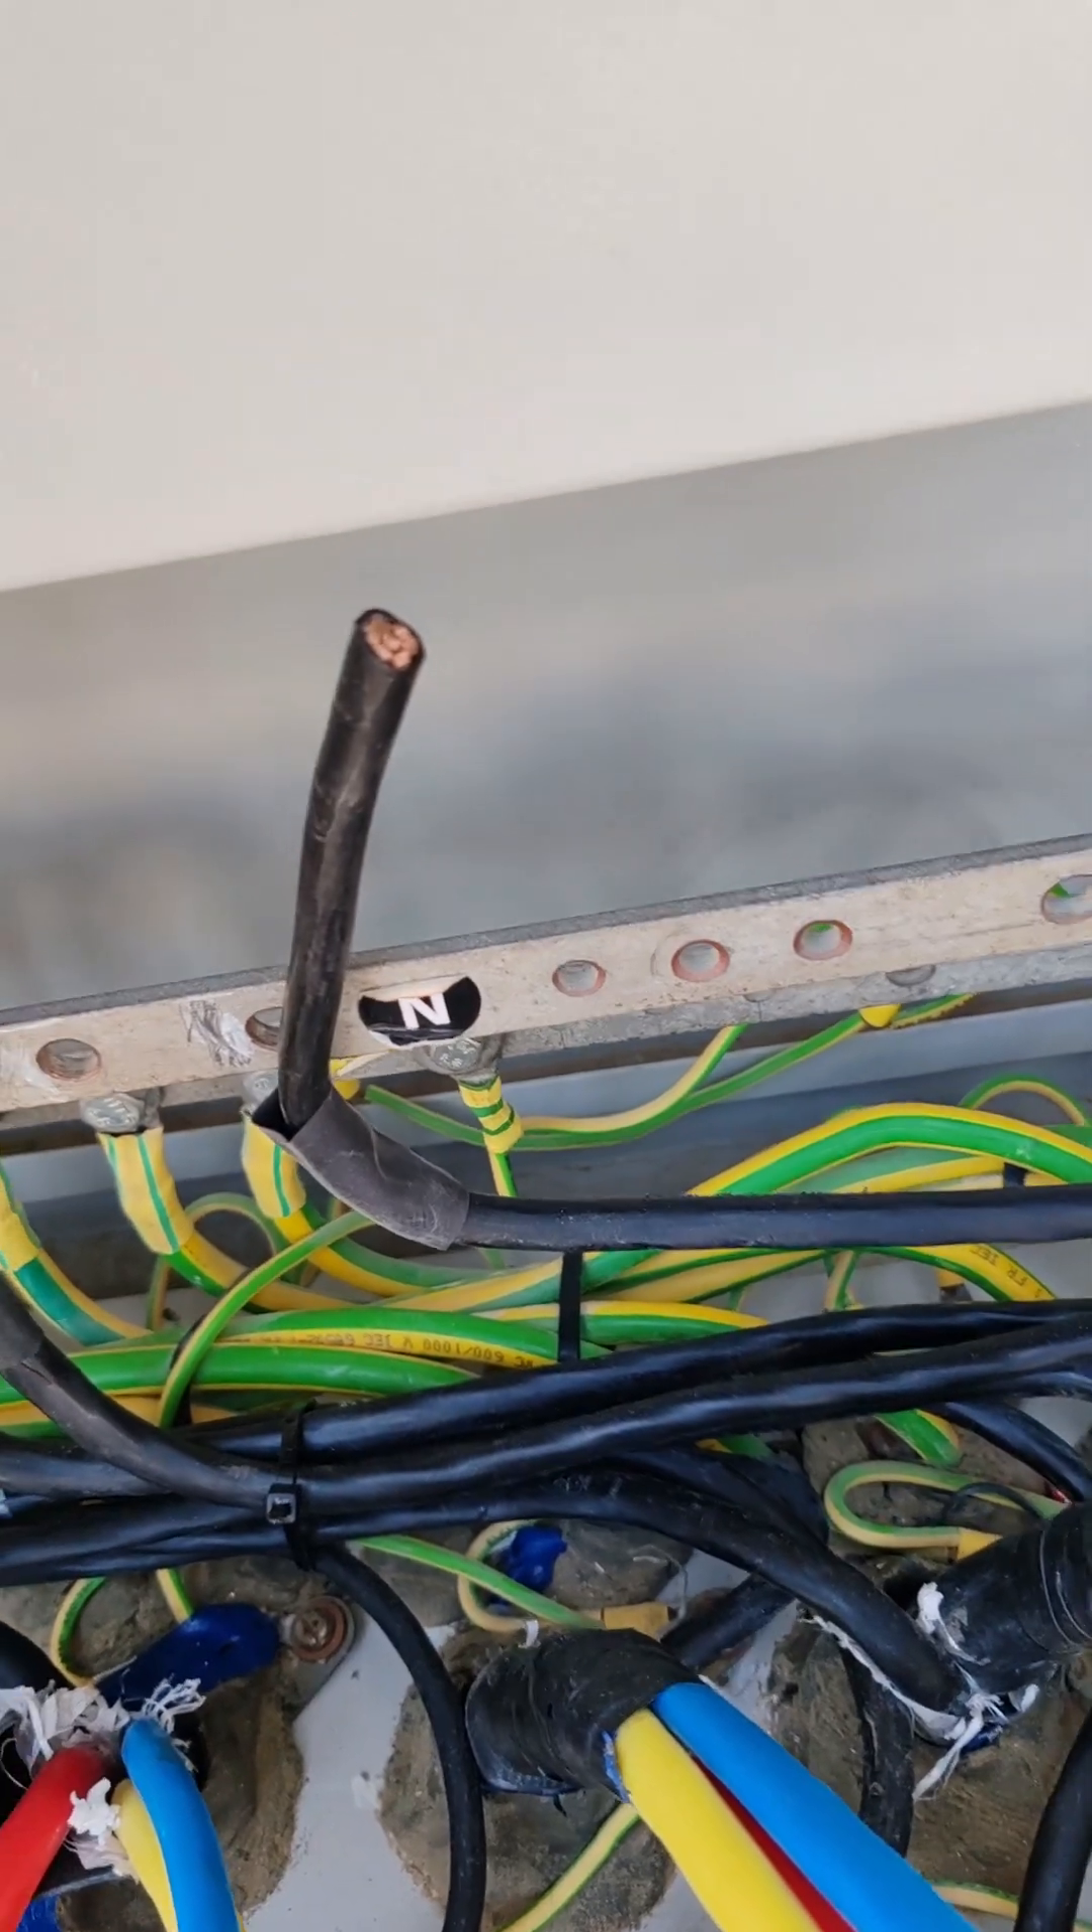Mayroon lang akong isang hindi pa natatapos at hindi pa nalalagyan ng lags dahil nagkulang po yung aking lags.